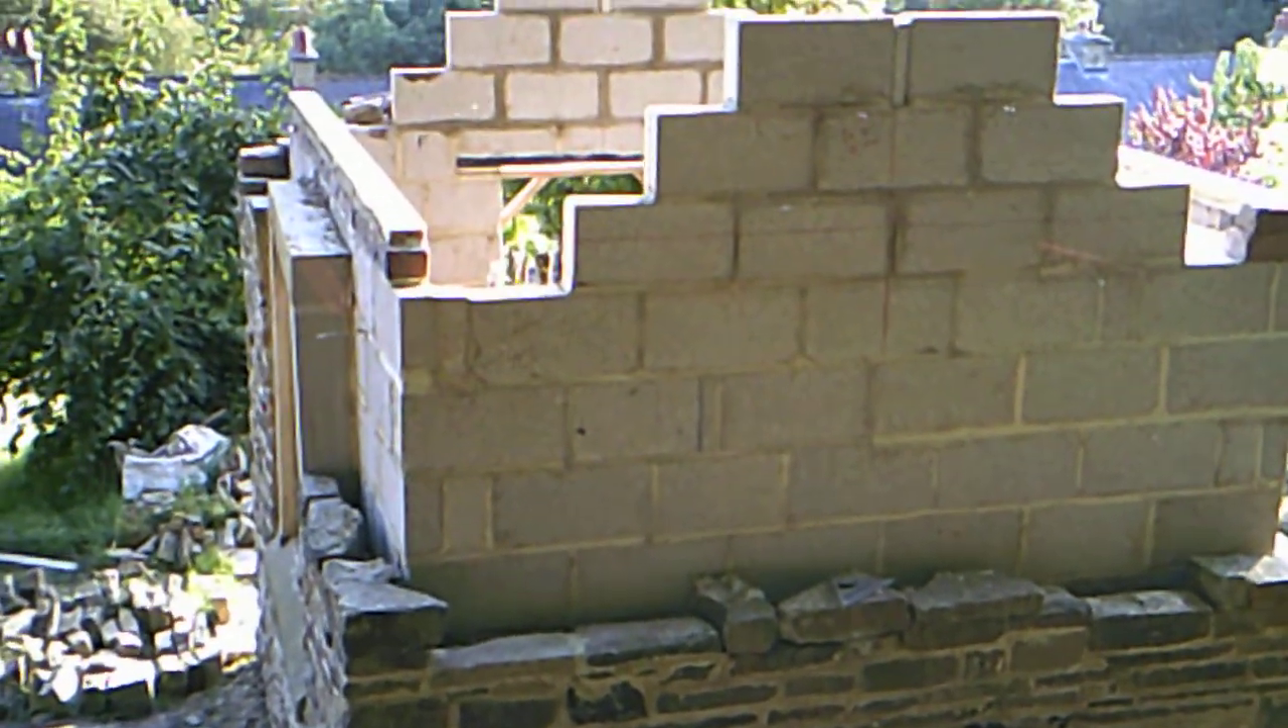I've done some more work on the shed and I've started putting up the gable ends.